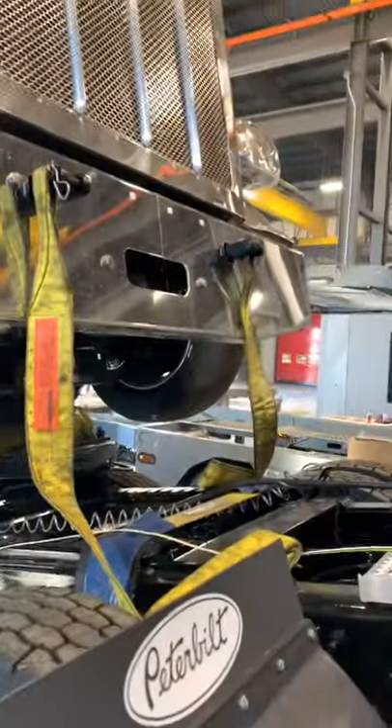All right so now we have the straps on the hooks.